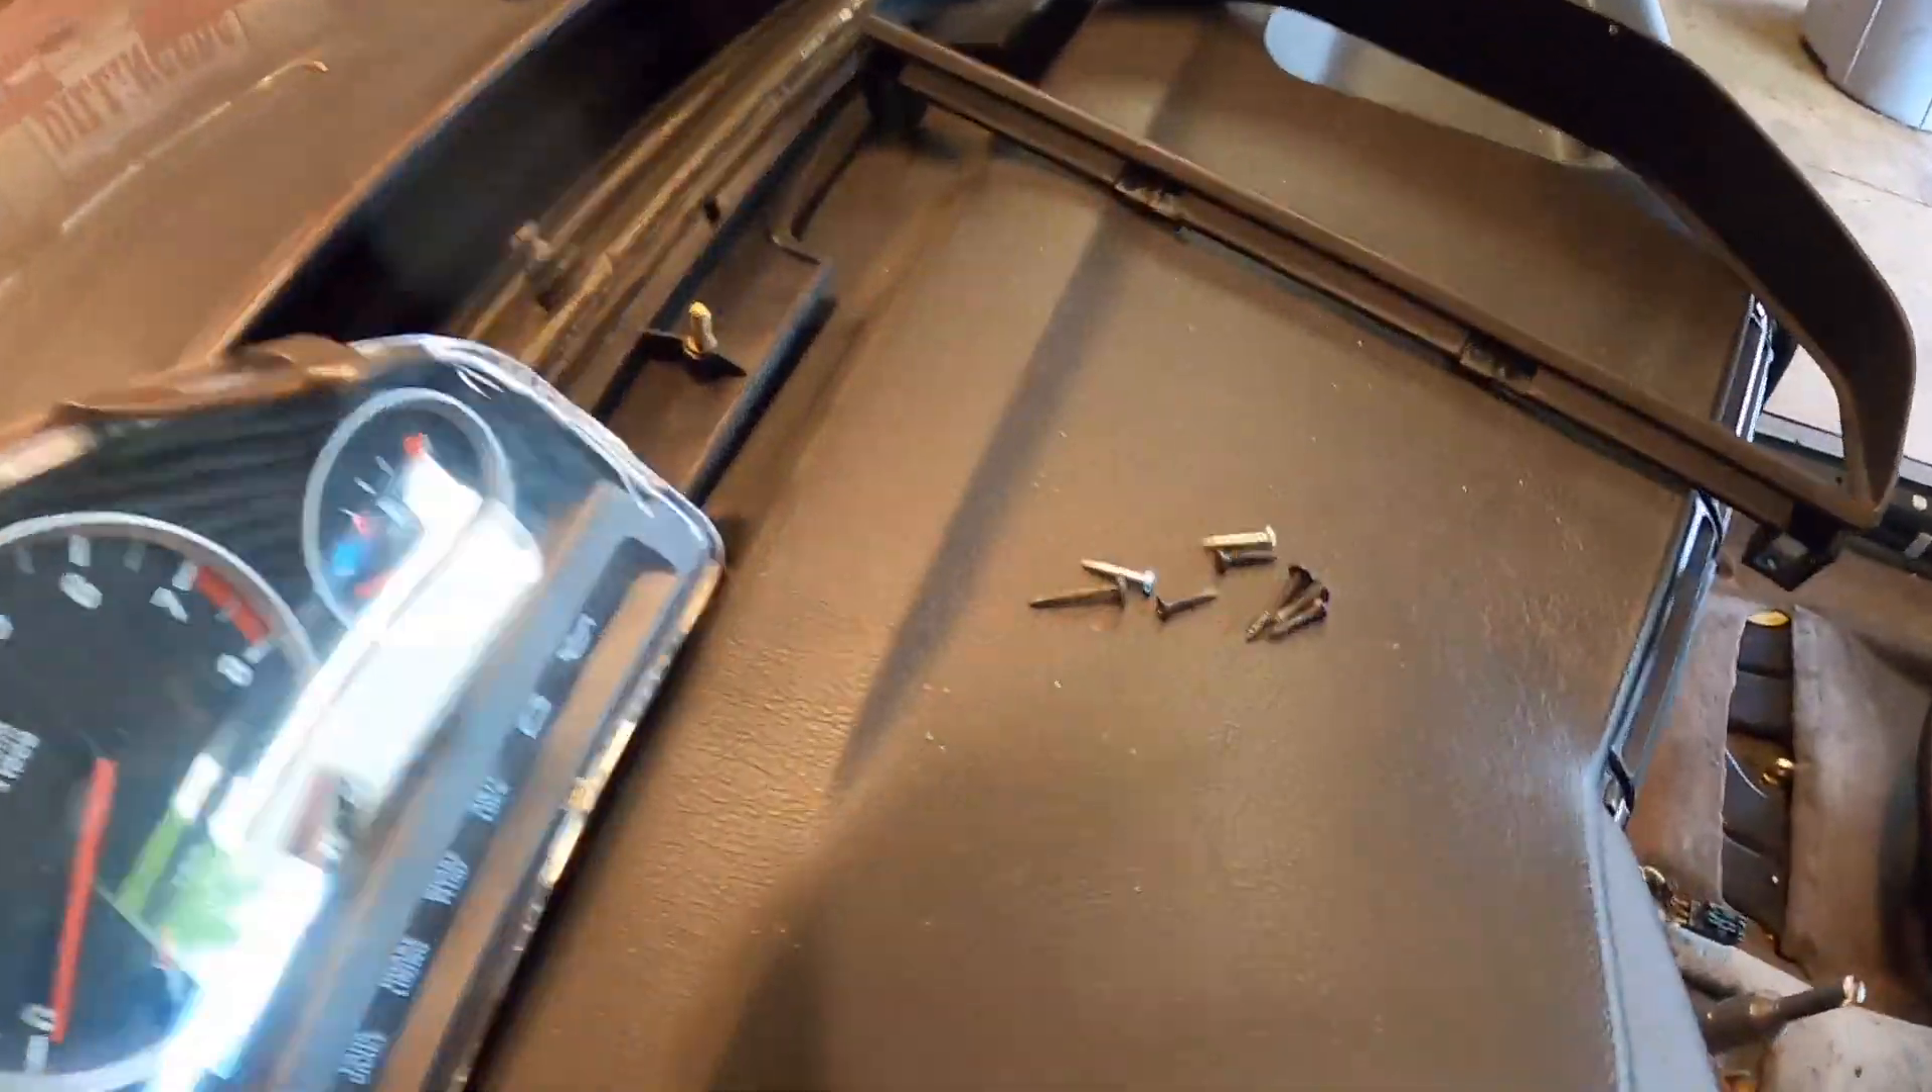In this case, you can see that I have cluster hardware installed. As you can see, I started removing the cluster, and I have hardware that's basically sitting on the dash.